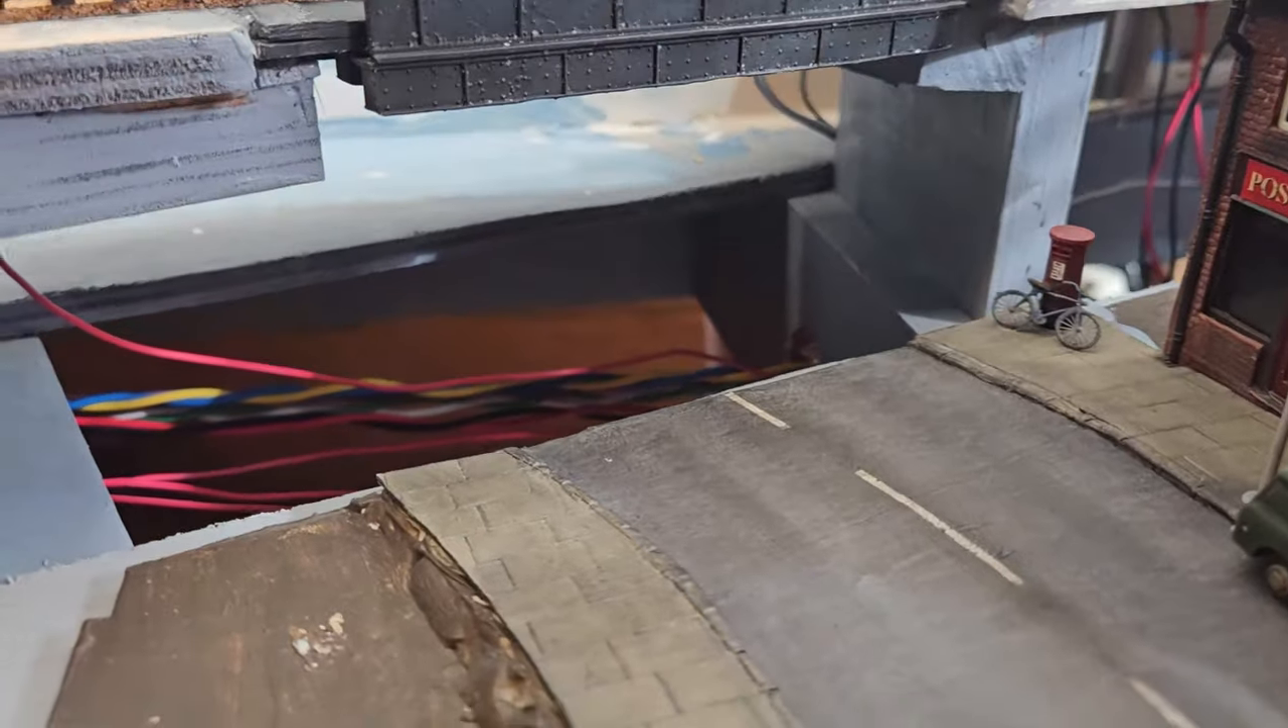But you'll notice there is a gaping hole there at the moment.